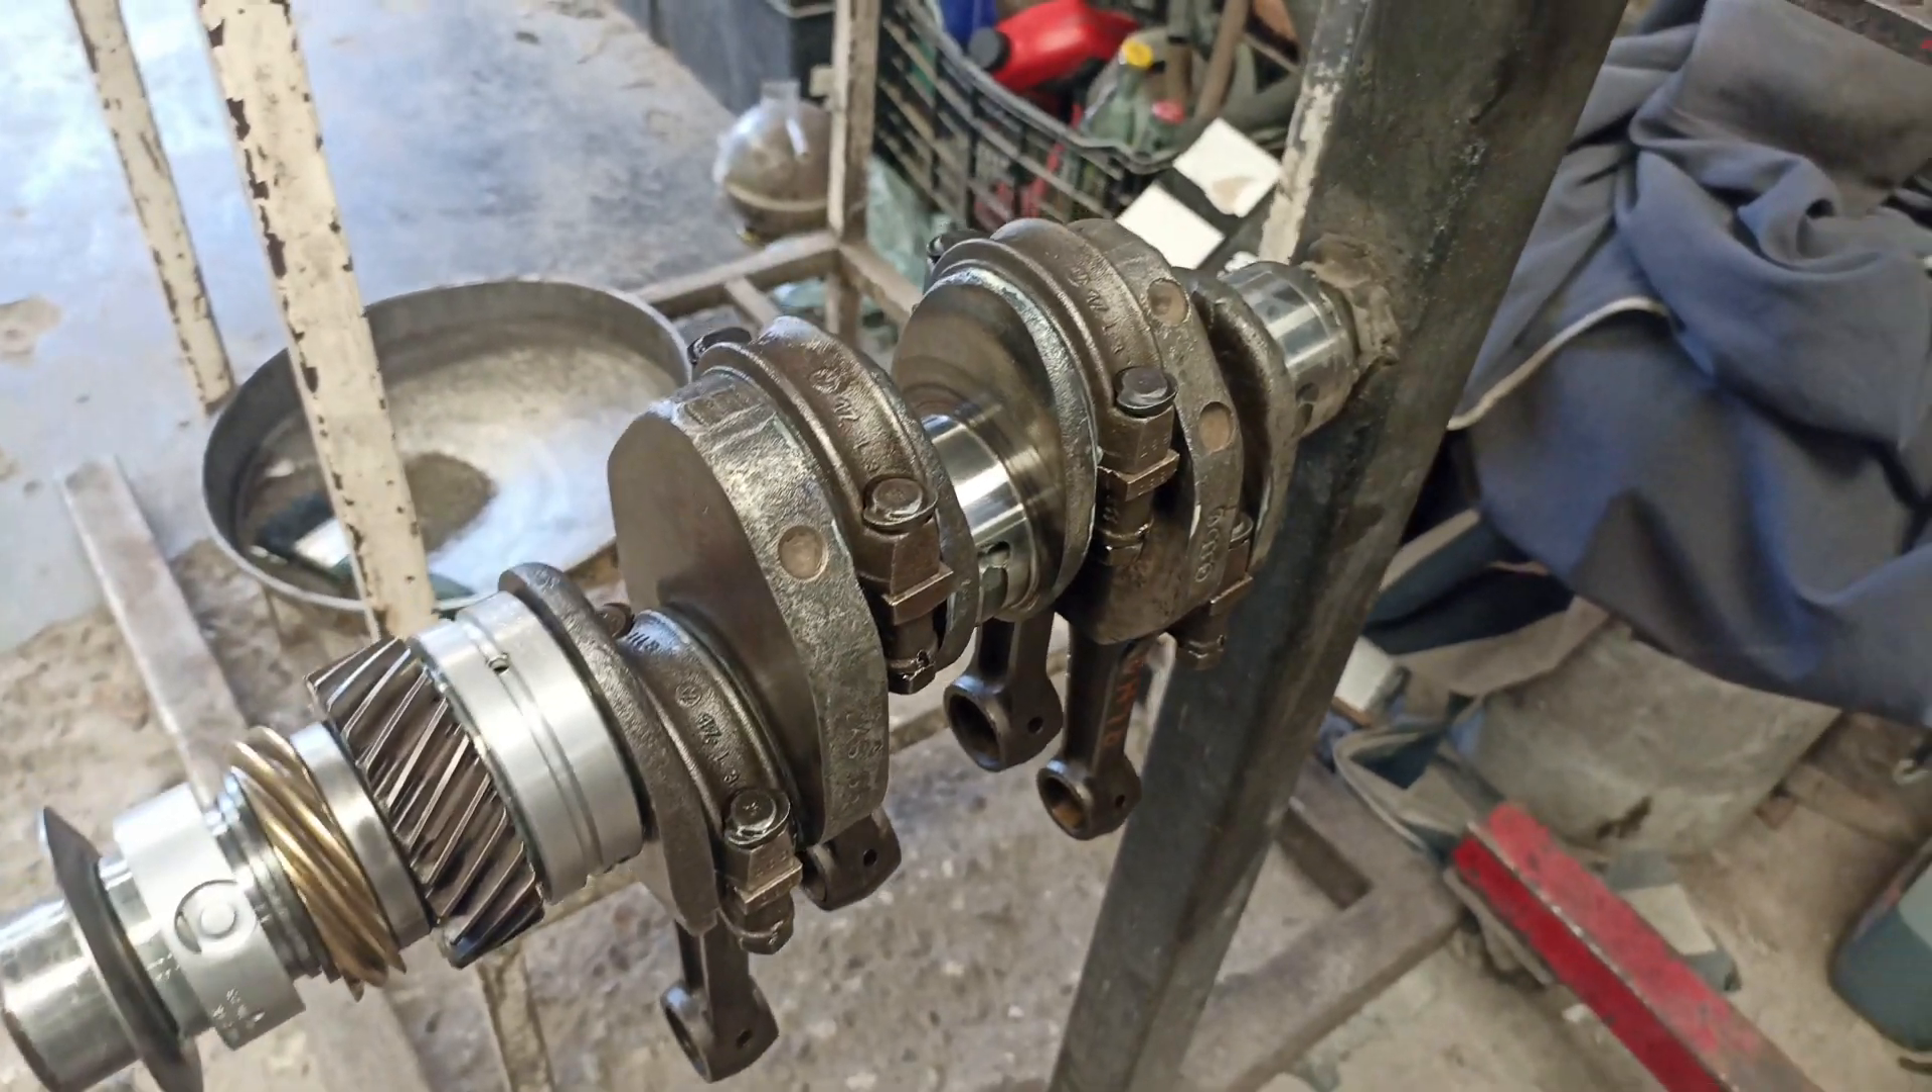Aquí está ya armado Lo que son las bielas Con sus metales Ya las terminamos De armar.